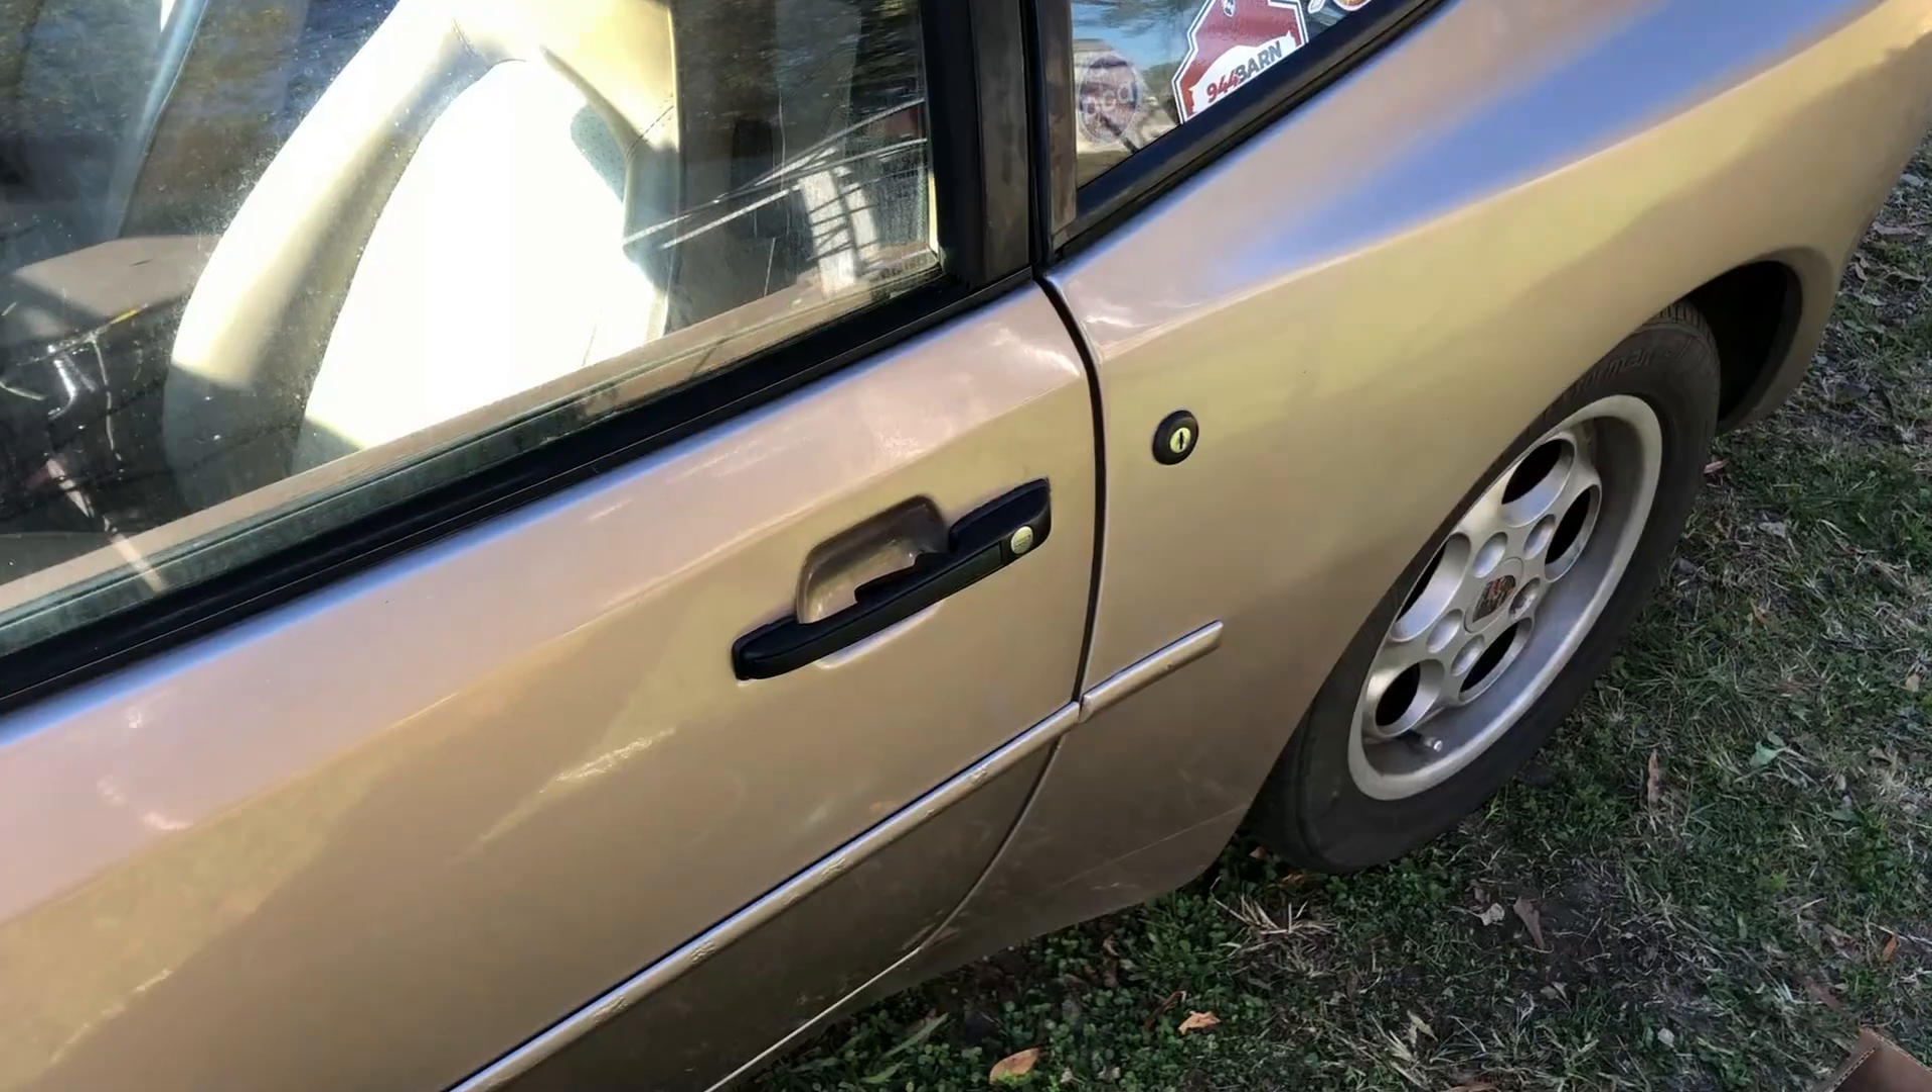All right guys I got the door handle back on.